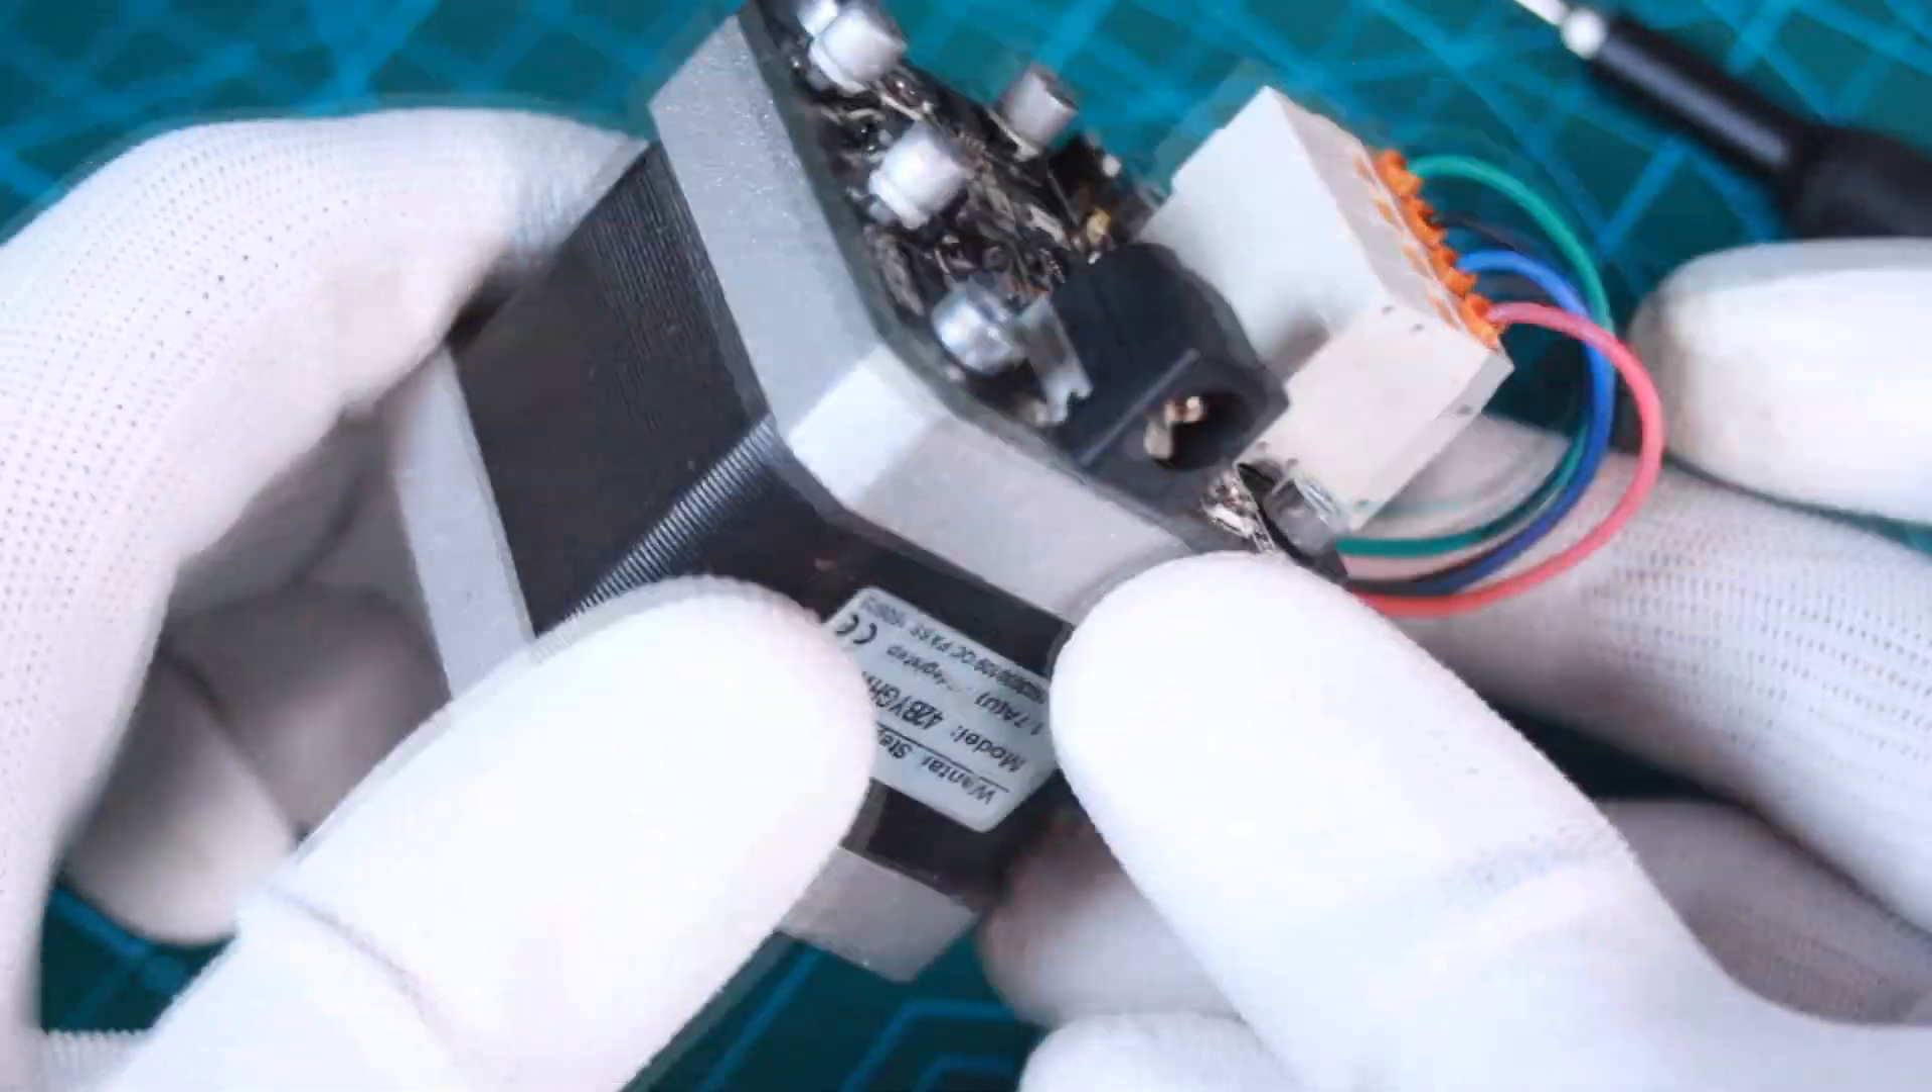As you can see guys the shield size fits very well to the stepper dimensions.